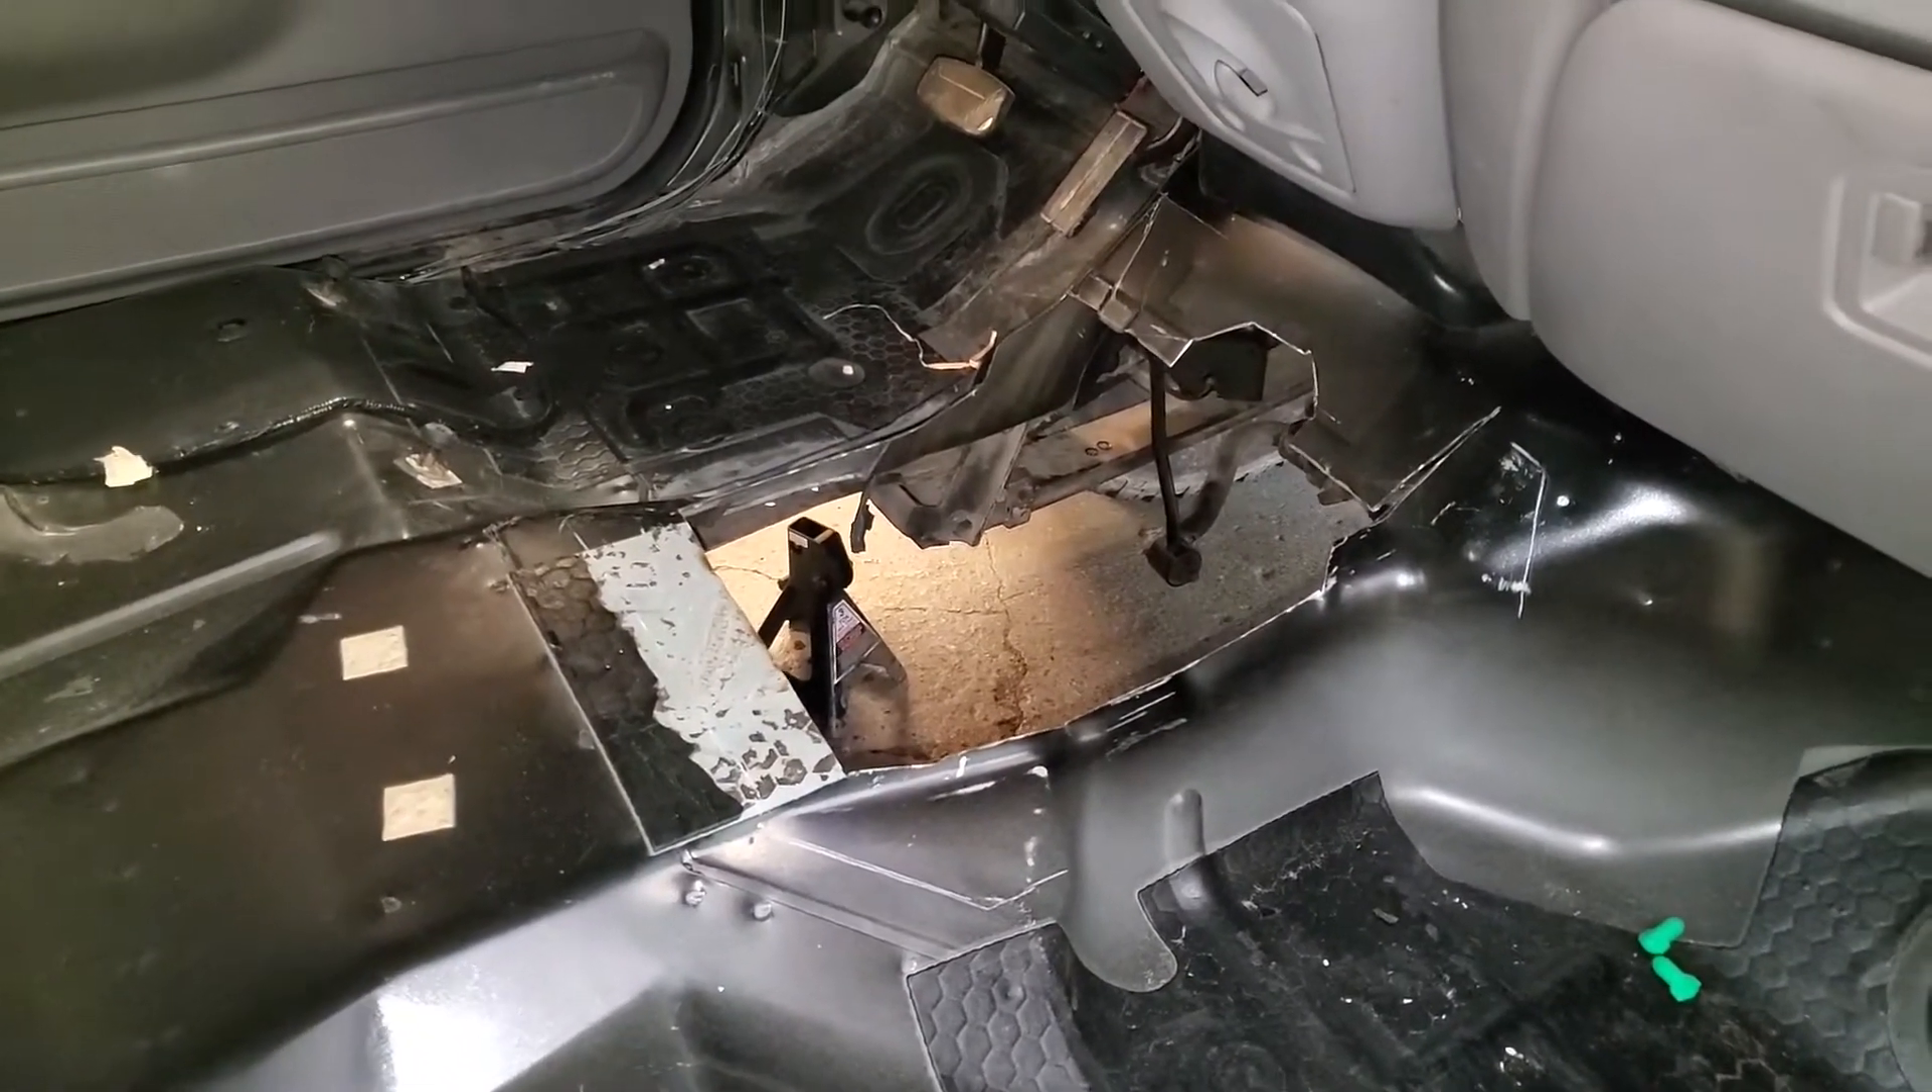So at this point, you can see I obviously don't have the floor pan welded in yet. But I do have a nice big hole here.